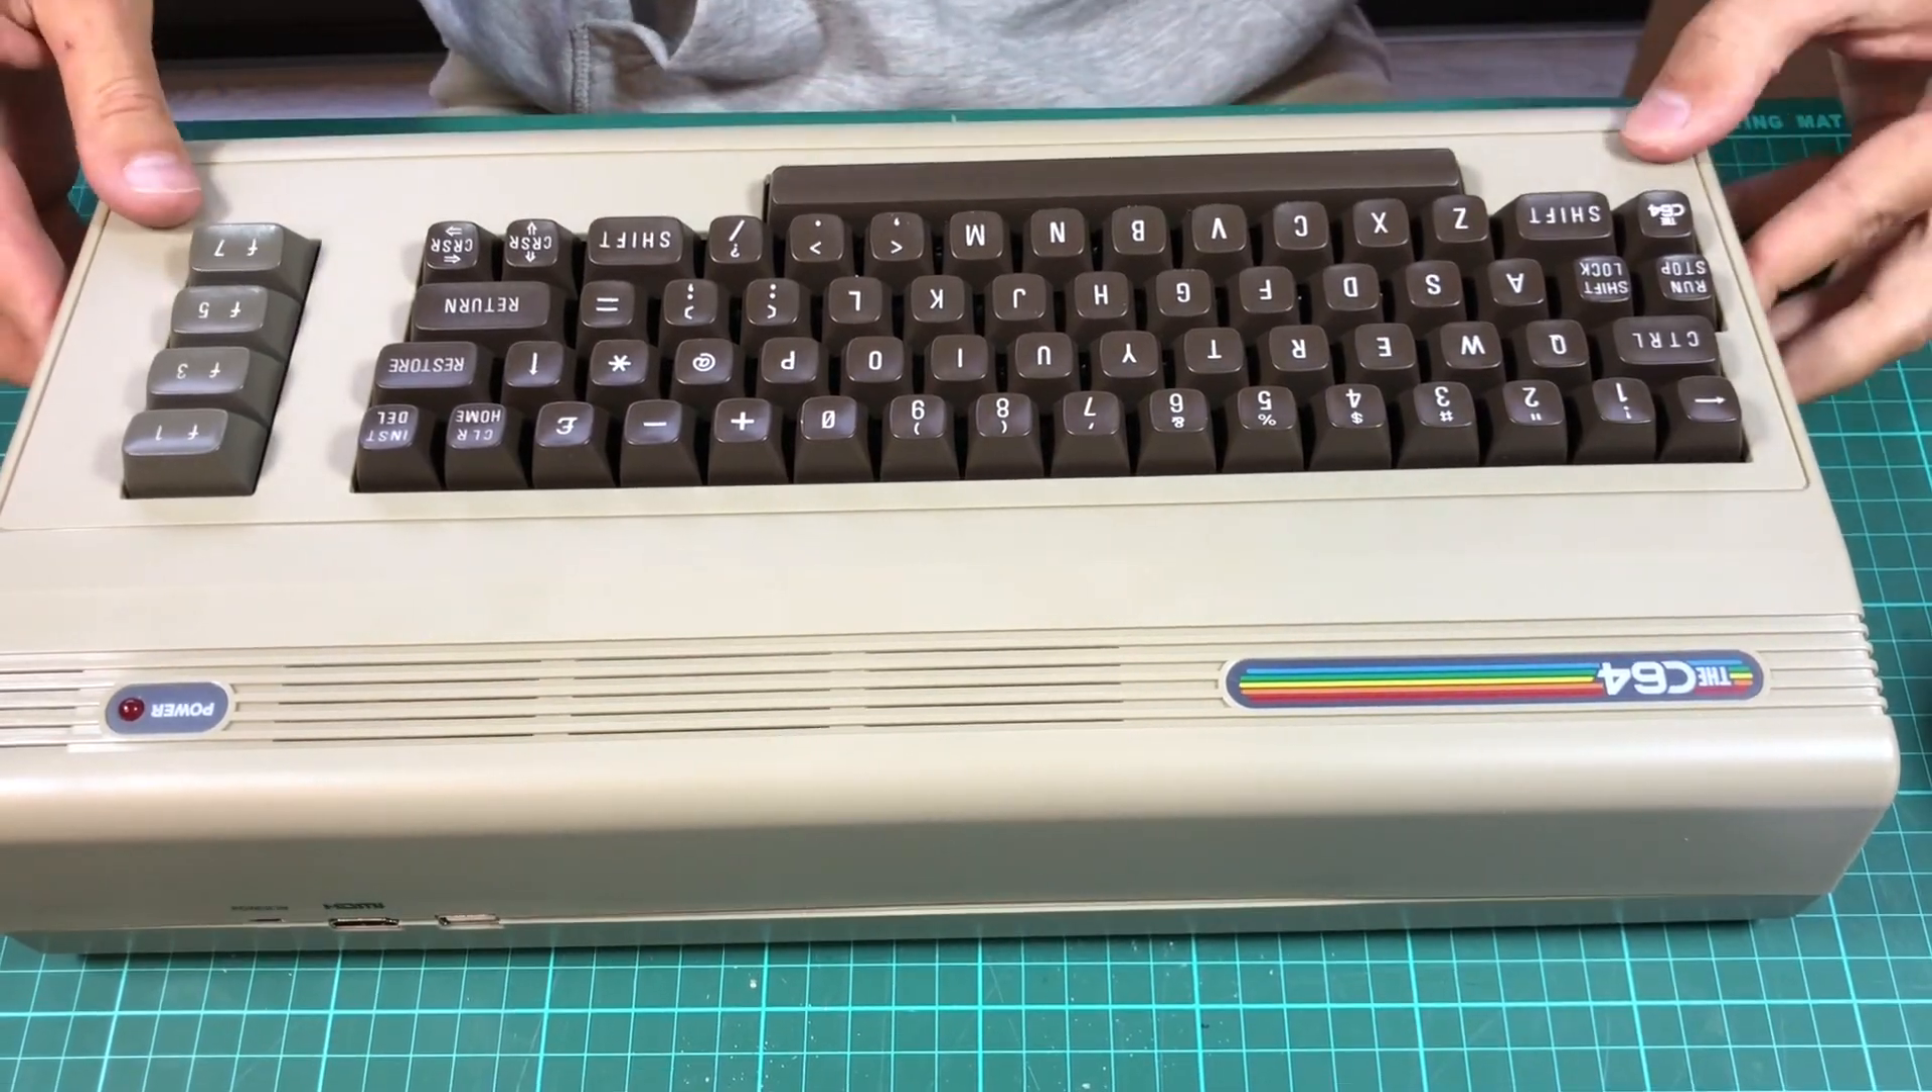The case did close after a minor adjustment of the upper case.